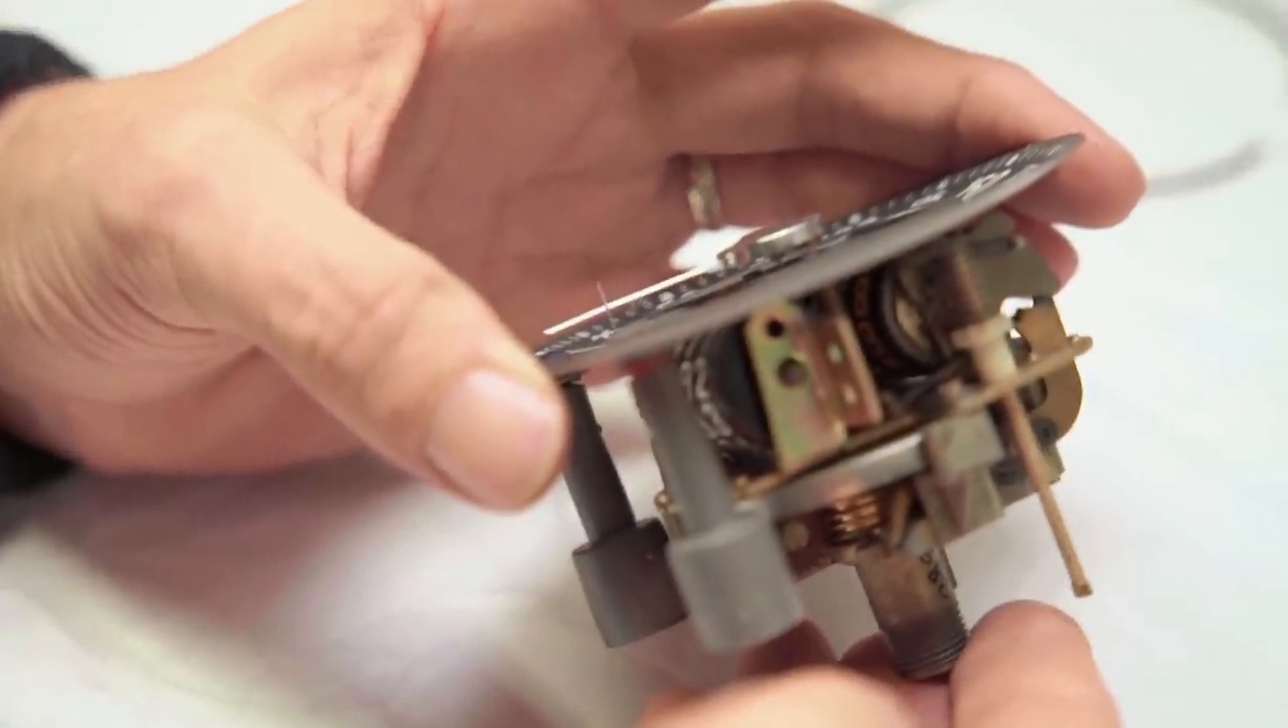With the casing removed we can see the internals.